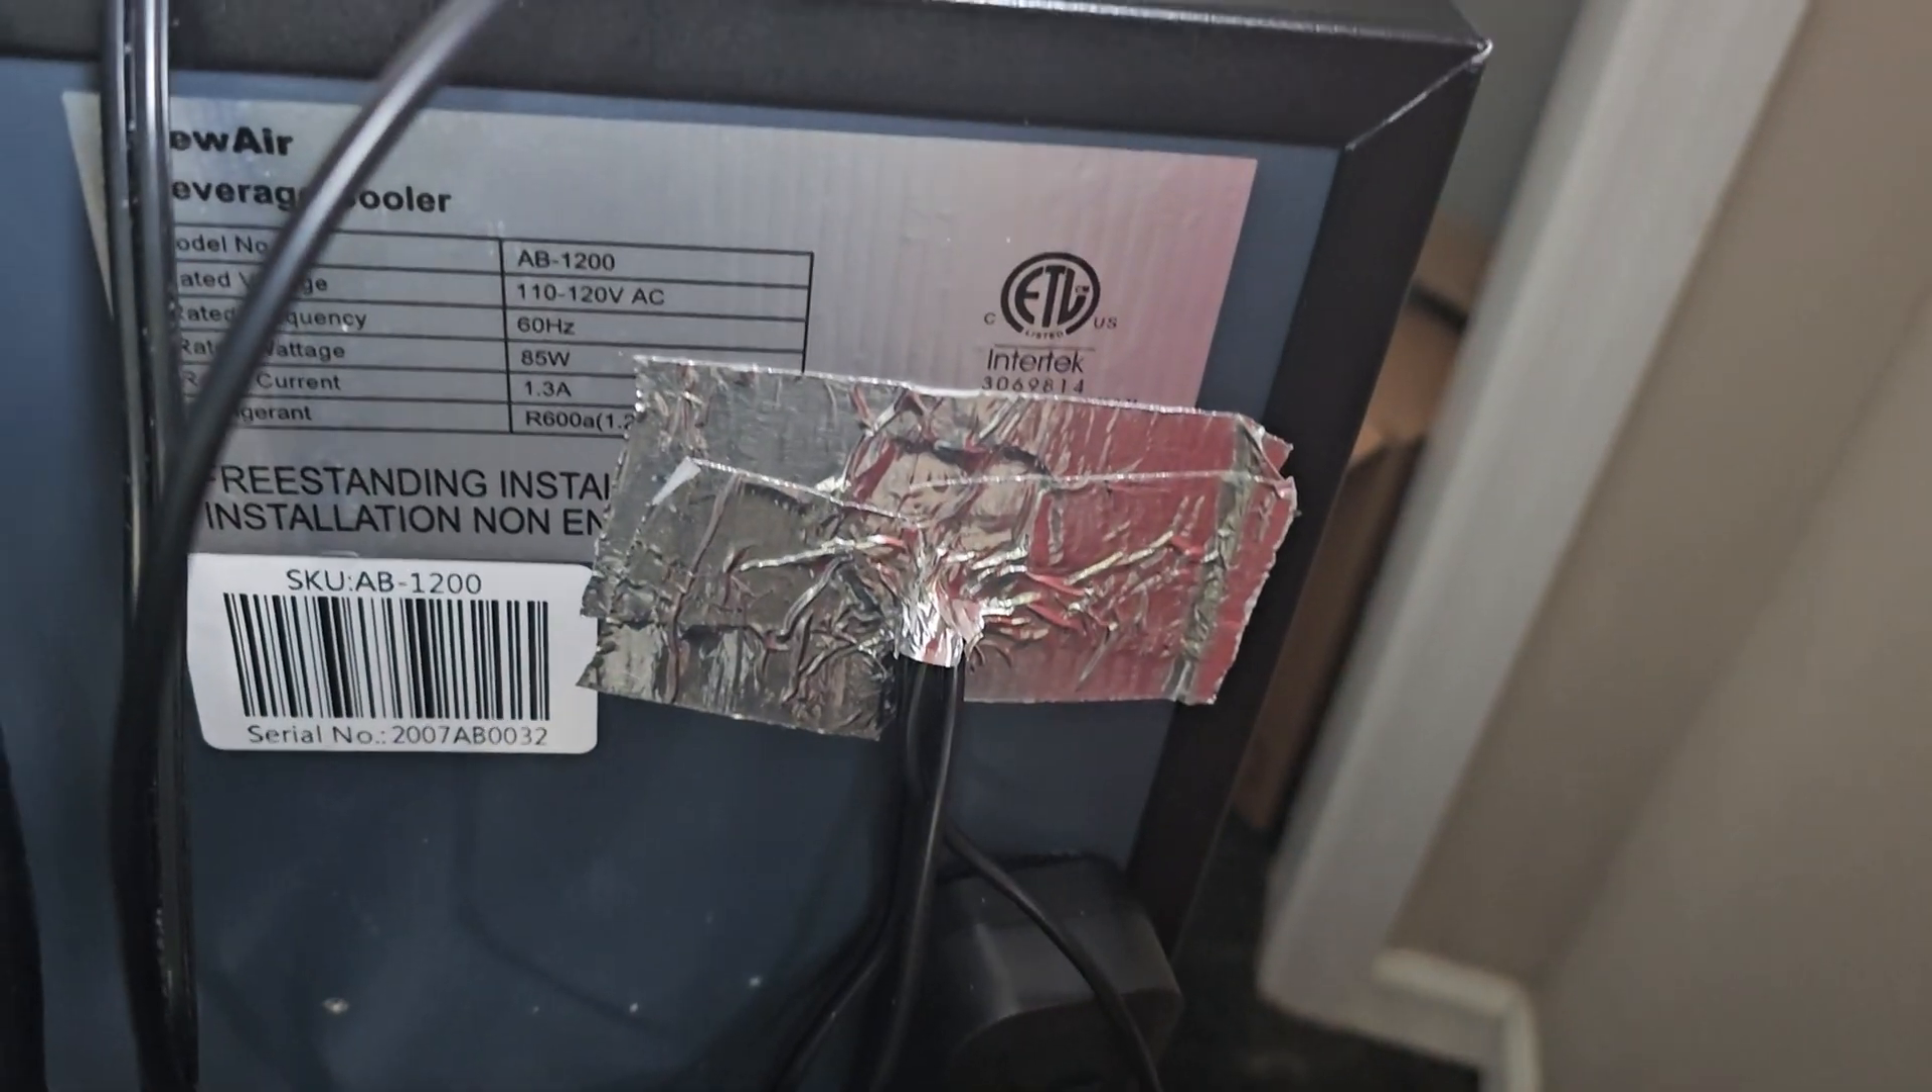You can see we covered up that hole in the back there with the aluminum tape.